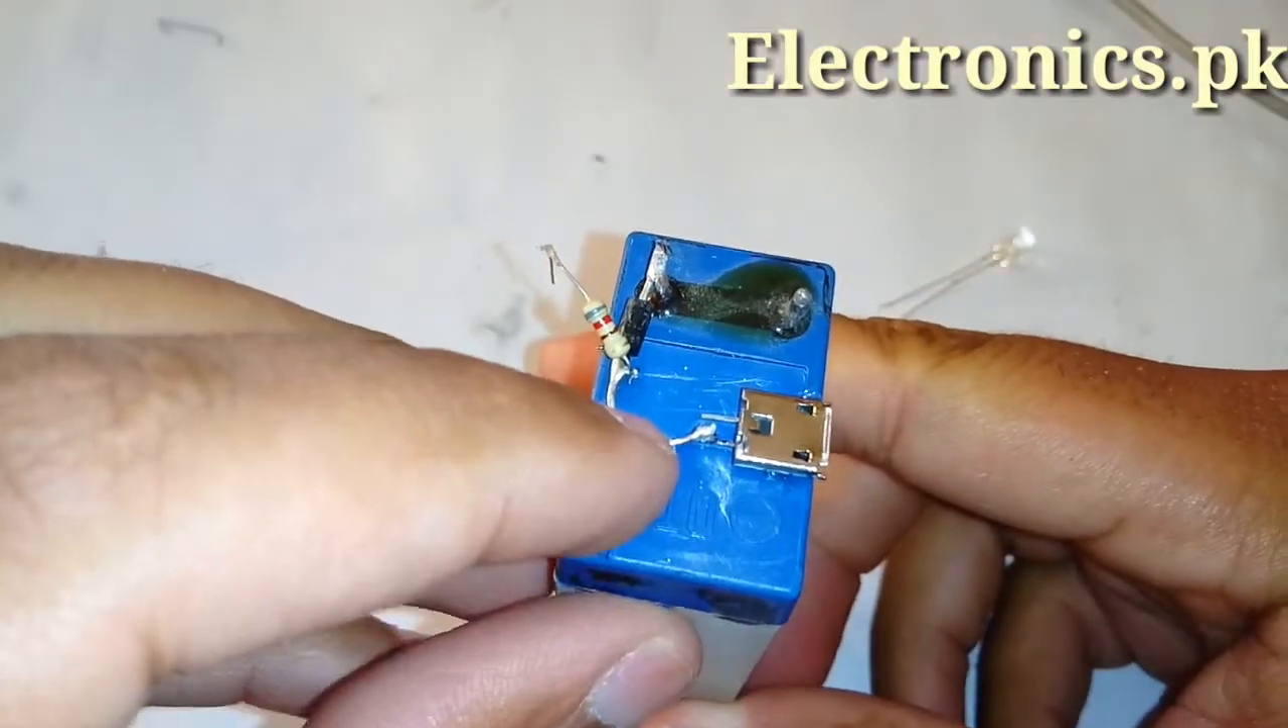آپ دیکھ سکتے ہیں کہ میں نے یہاں پر جیک فٹ کر دی ہے۔